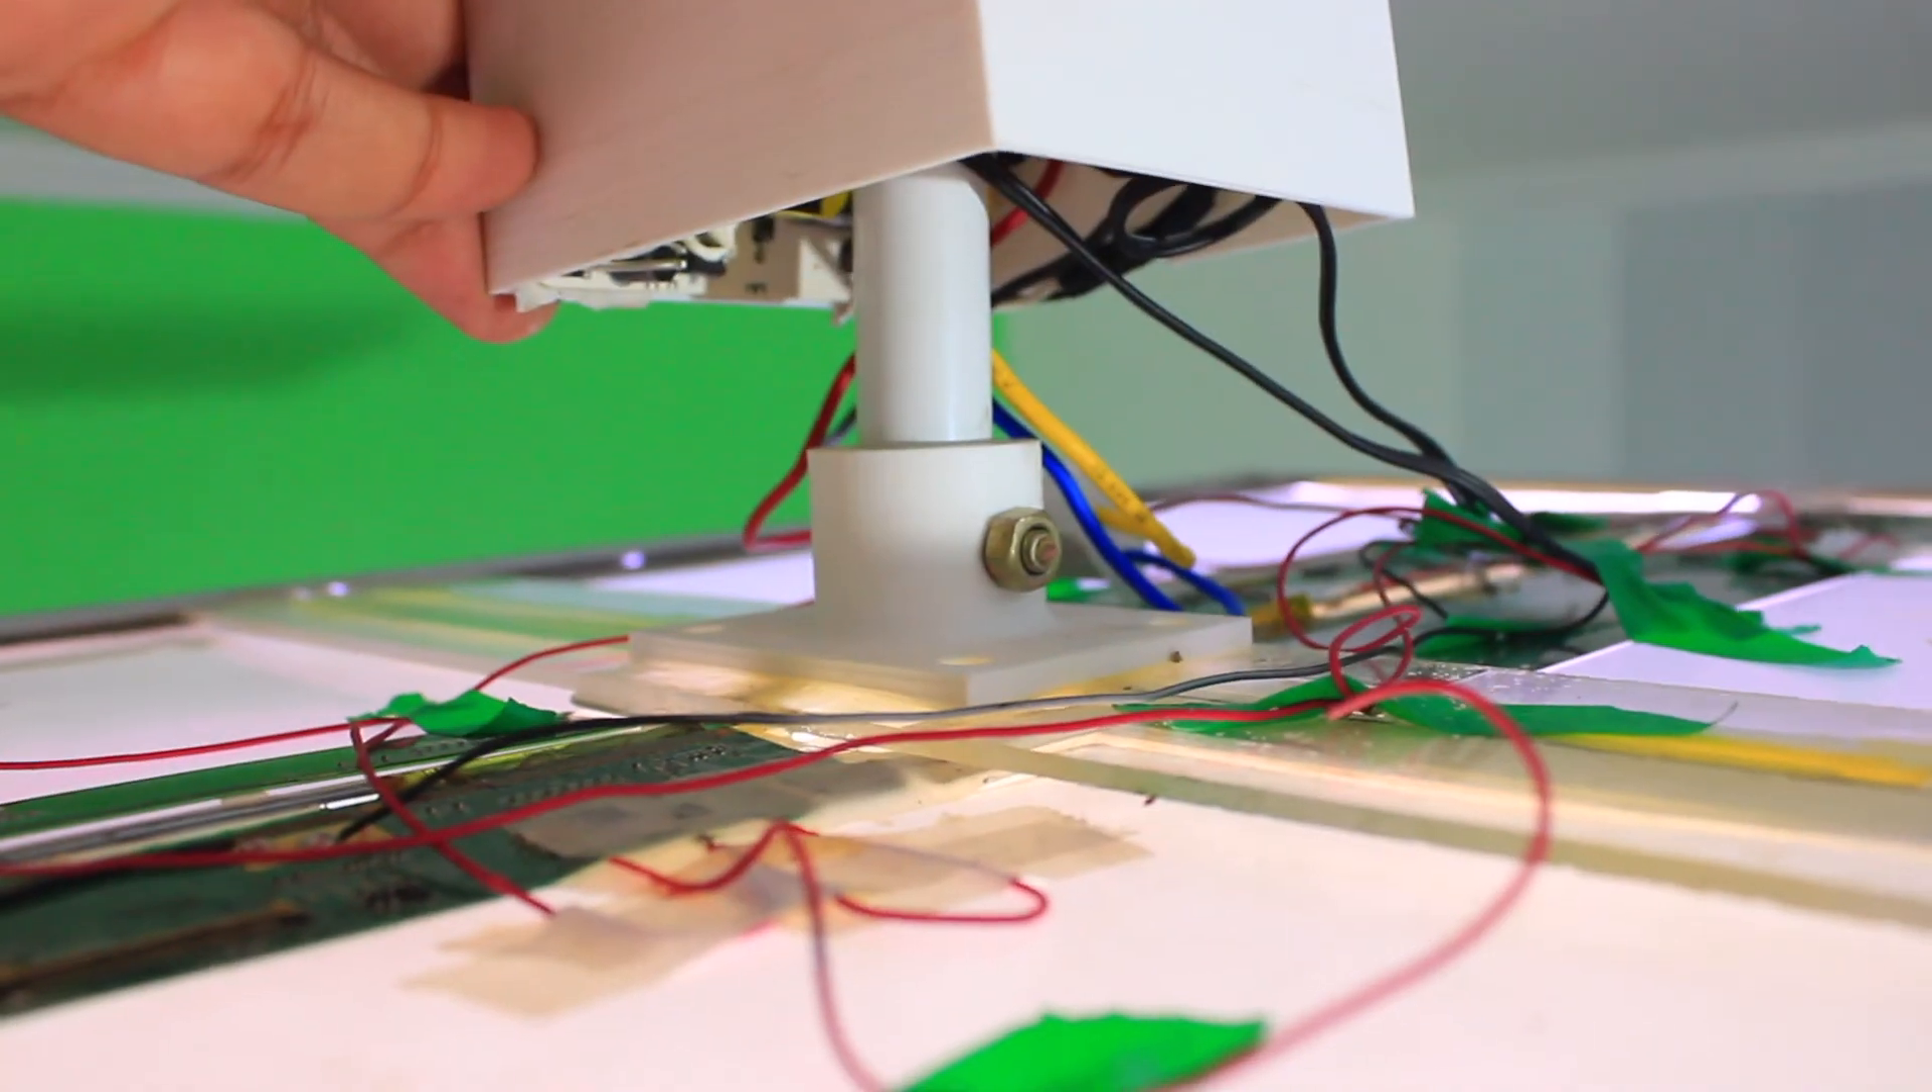In the end, I secured the panel to a fan pipe with a nut bolt.